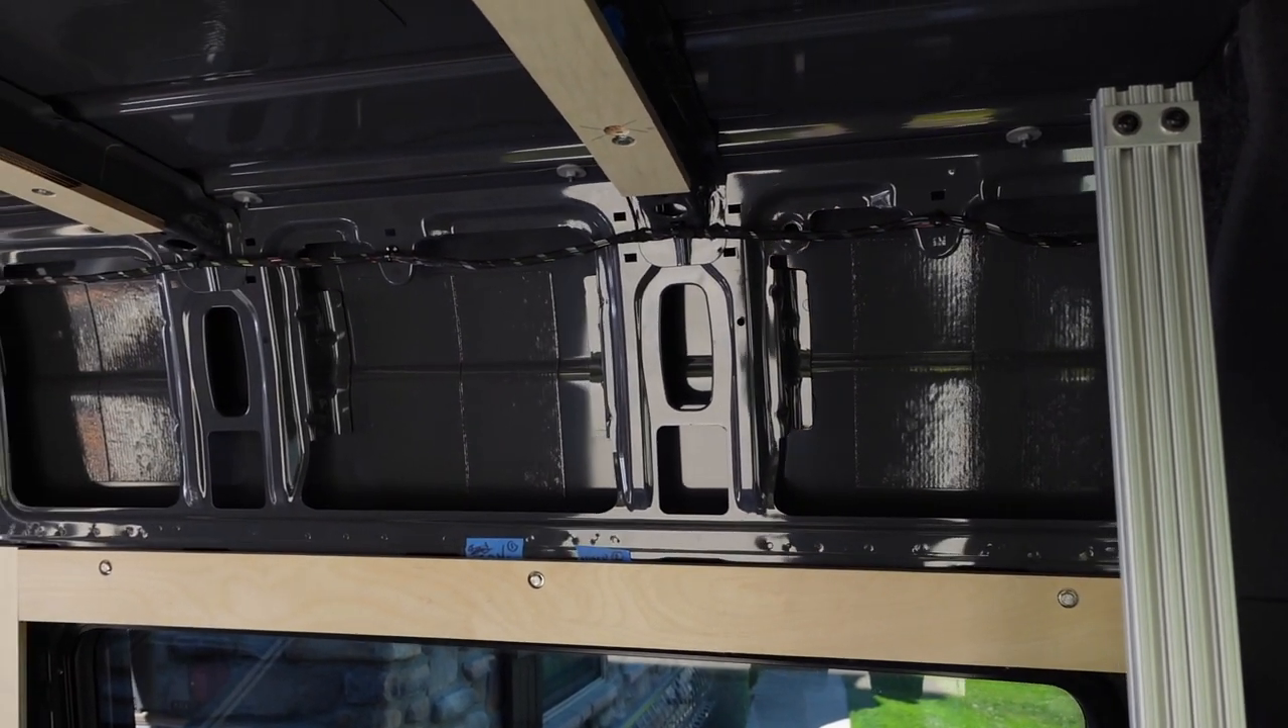I've got all the furring strips in.